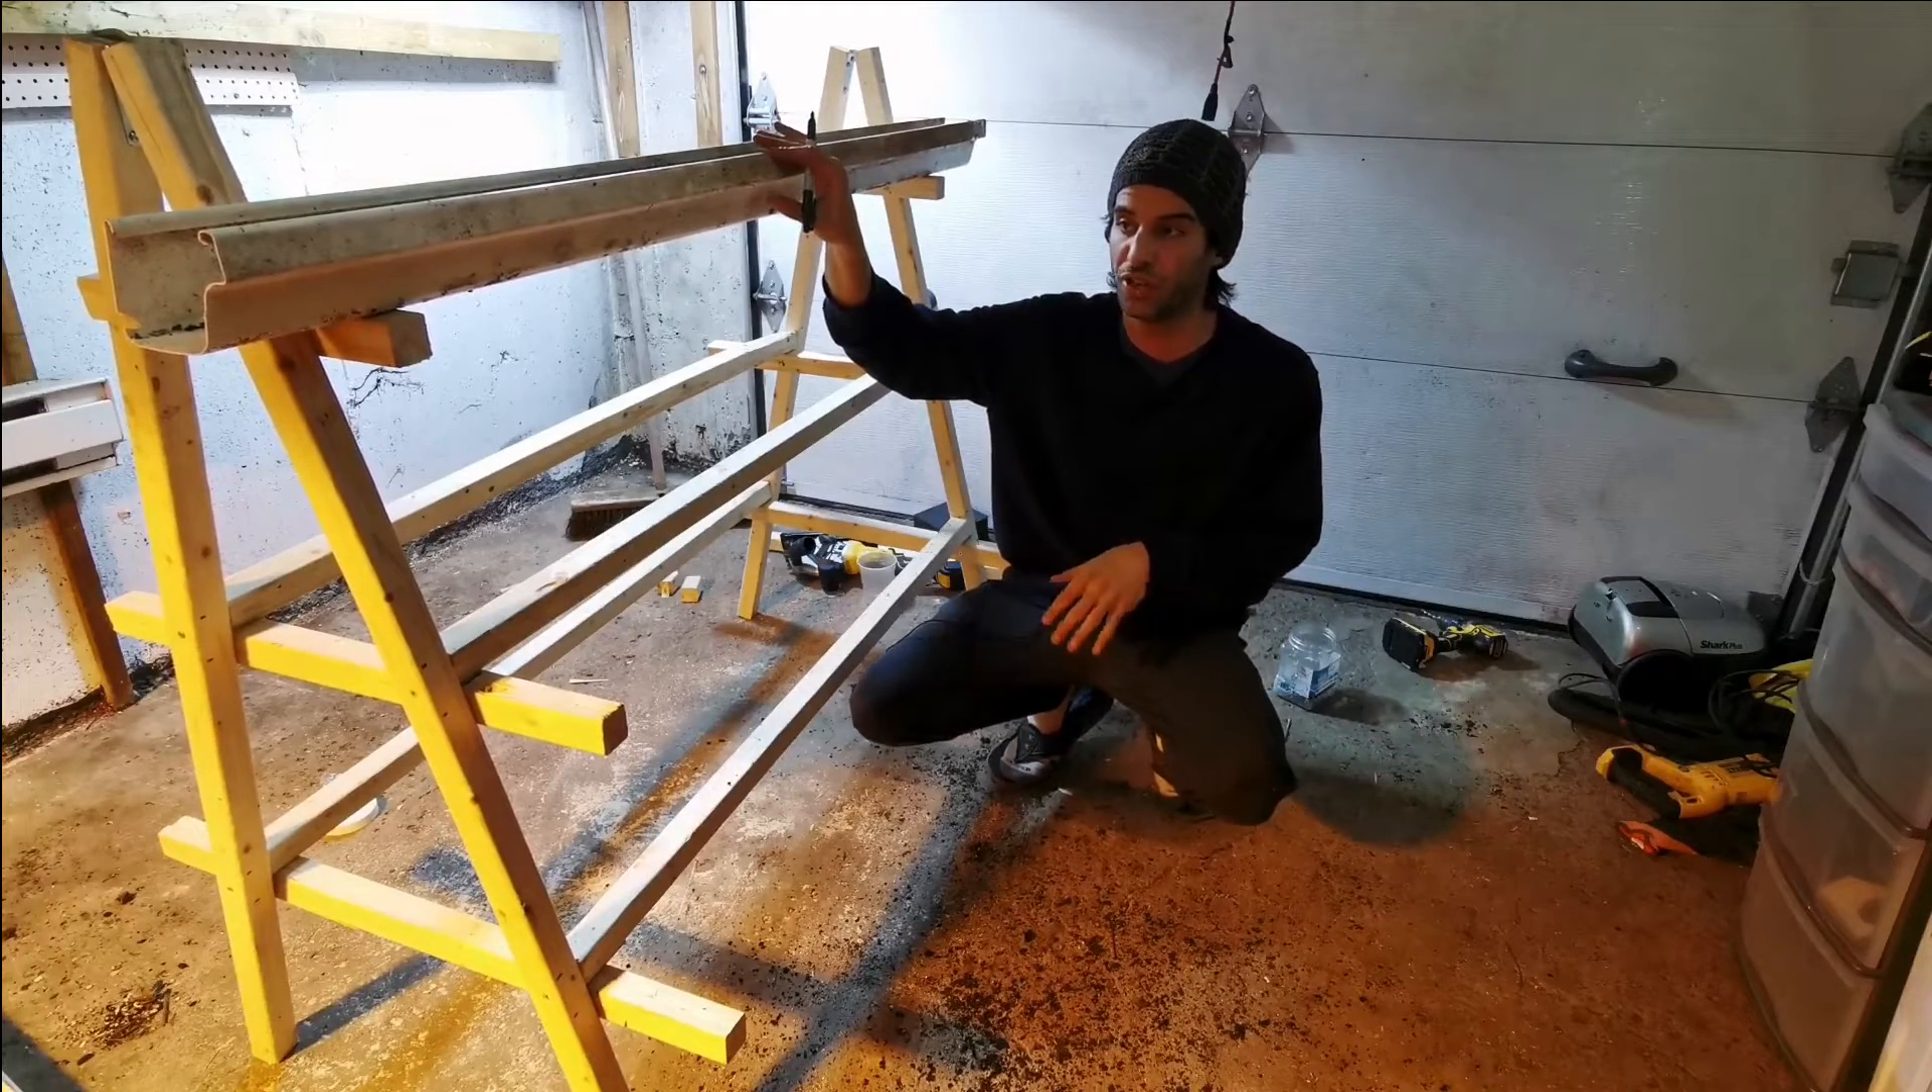All right so now that we have our frame almost complete well actually the frame is complete but we're just going to fit the gutters on.